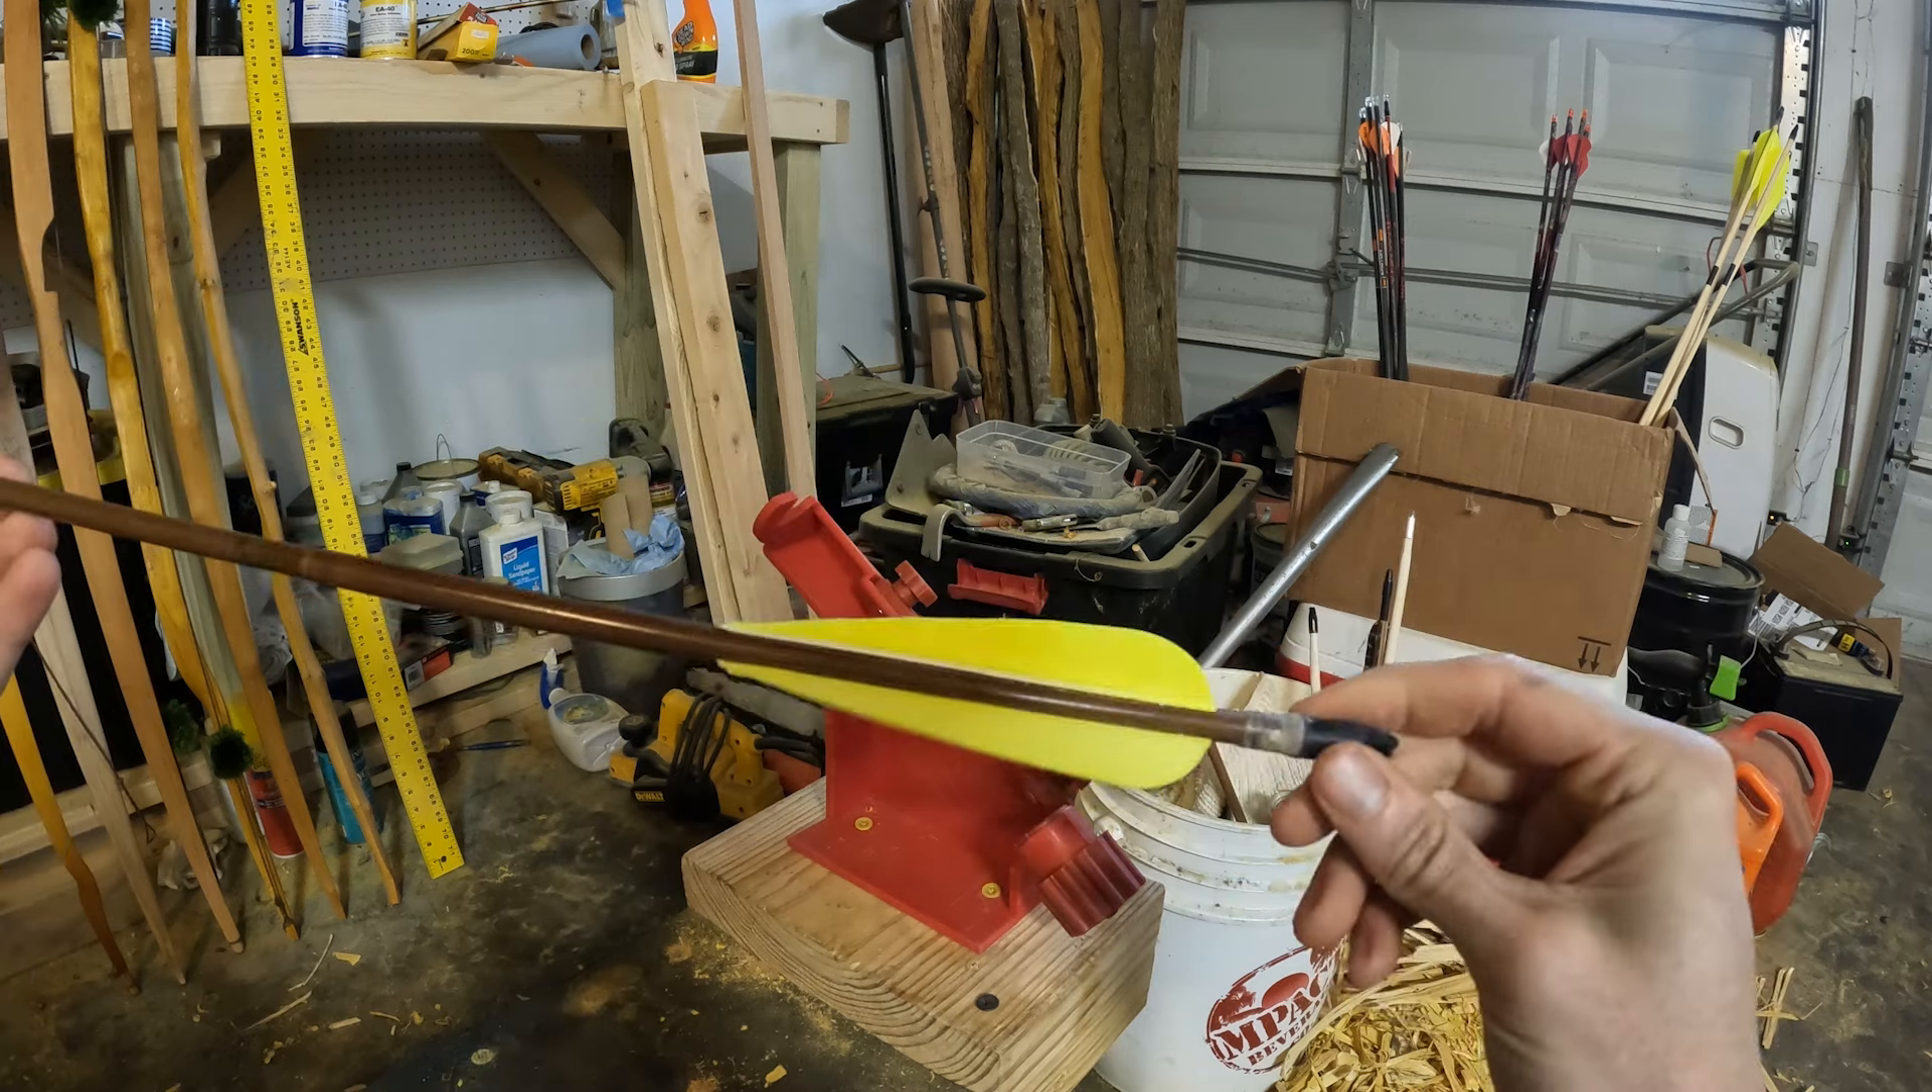That is a fletched arrow.